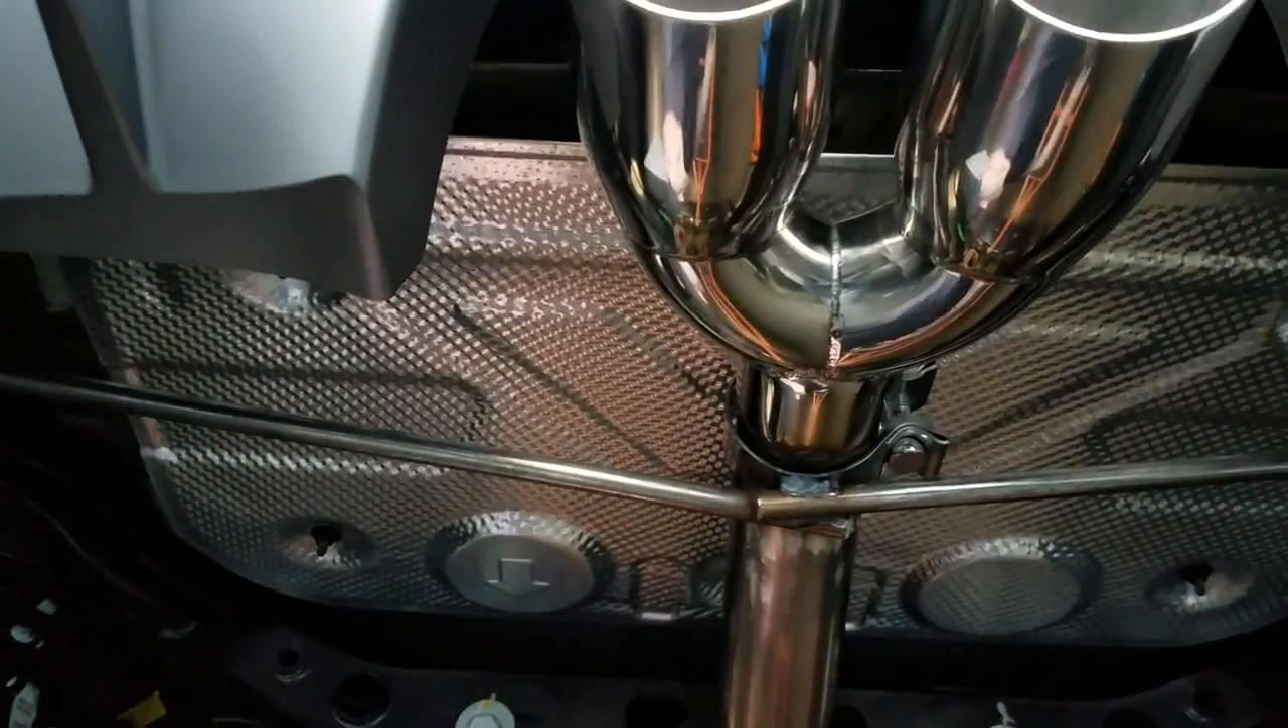Now we got the exhaust hung up there.